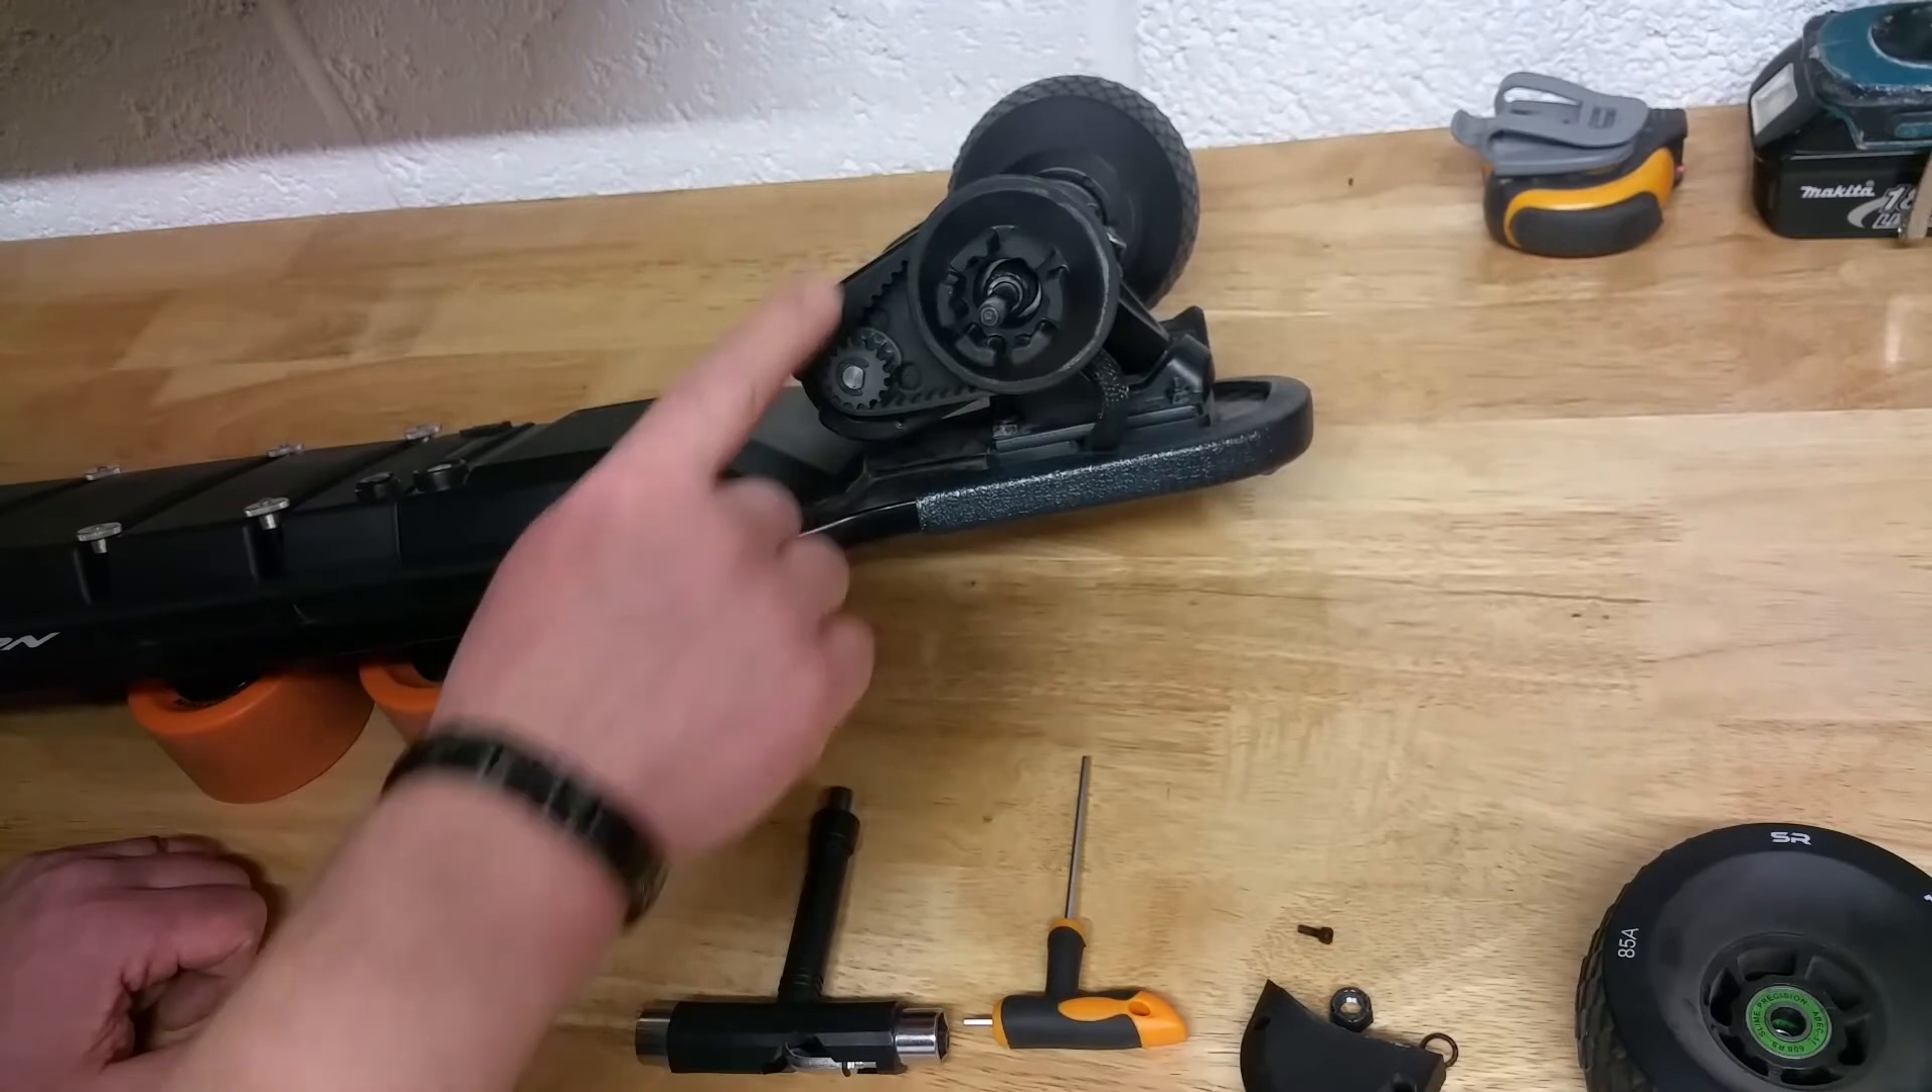So guys as you can see the wheel is off, the belt guard is off.